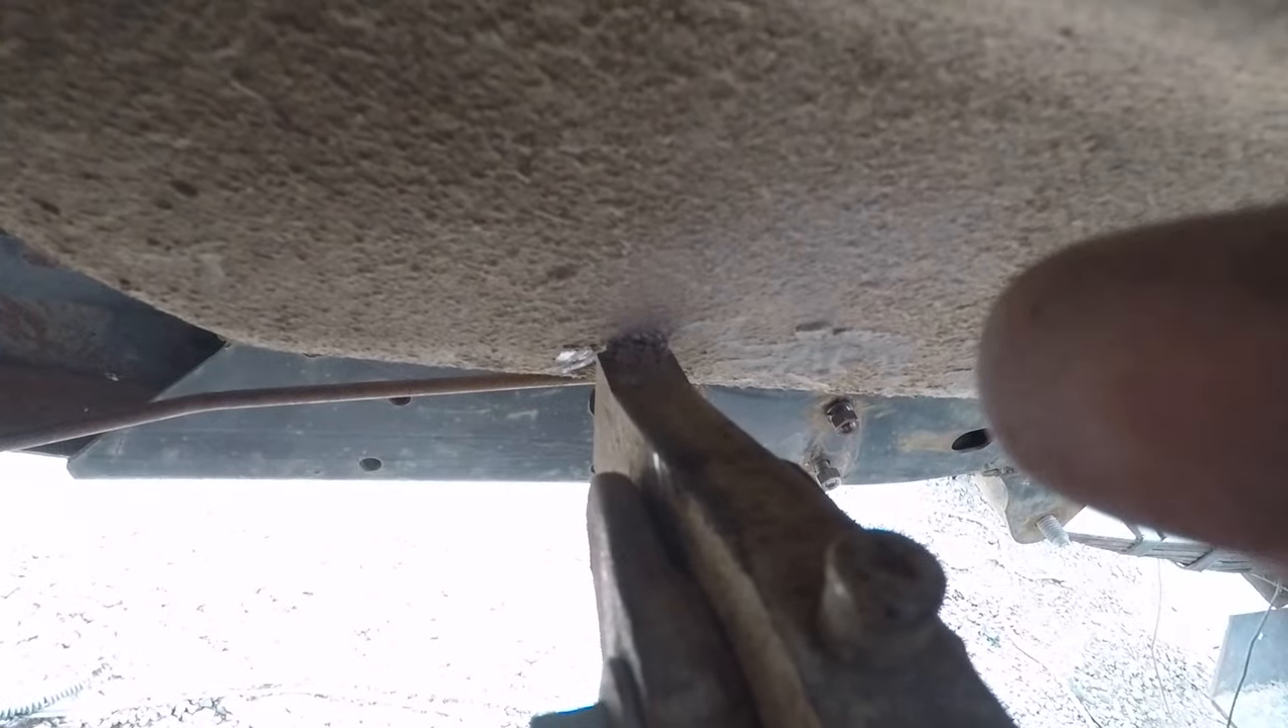So the transfer case linkage hits but I can just unbolt that whole, this whole thing can unbolt.